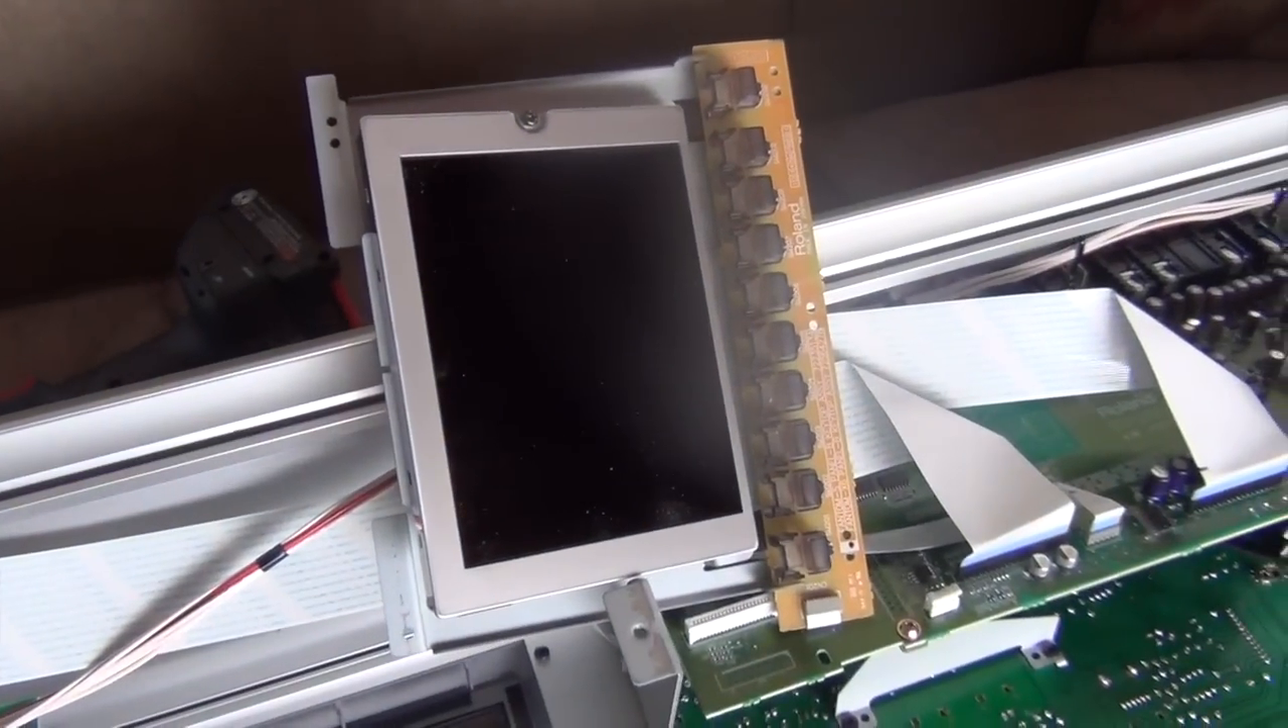Okay okay so i've unscrewed the panel and just gently lifted it out of the way and uh what i'm just going to do now is blow the air the air canister in here and on here.